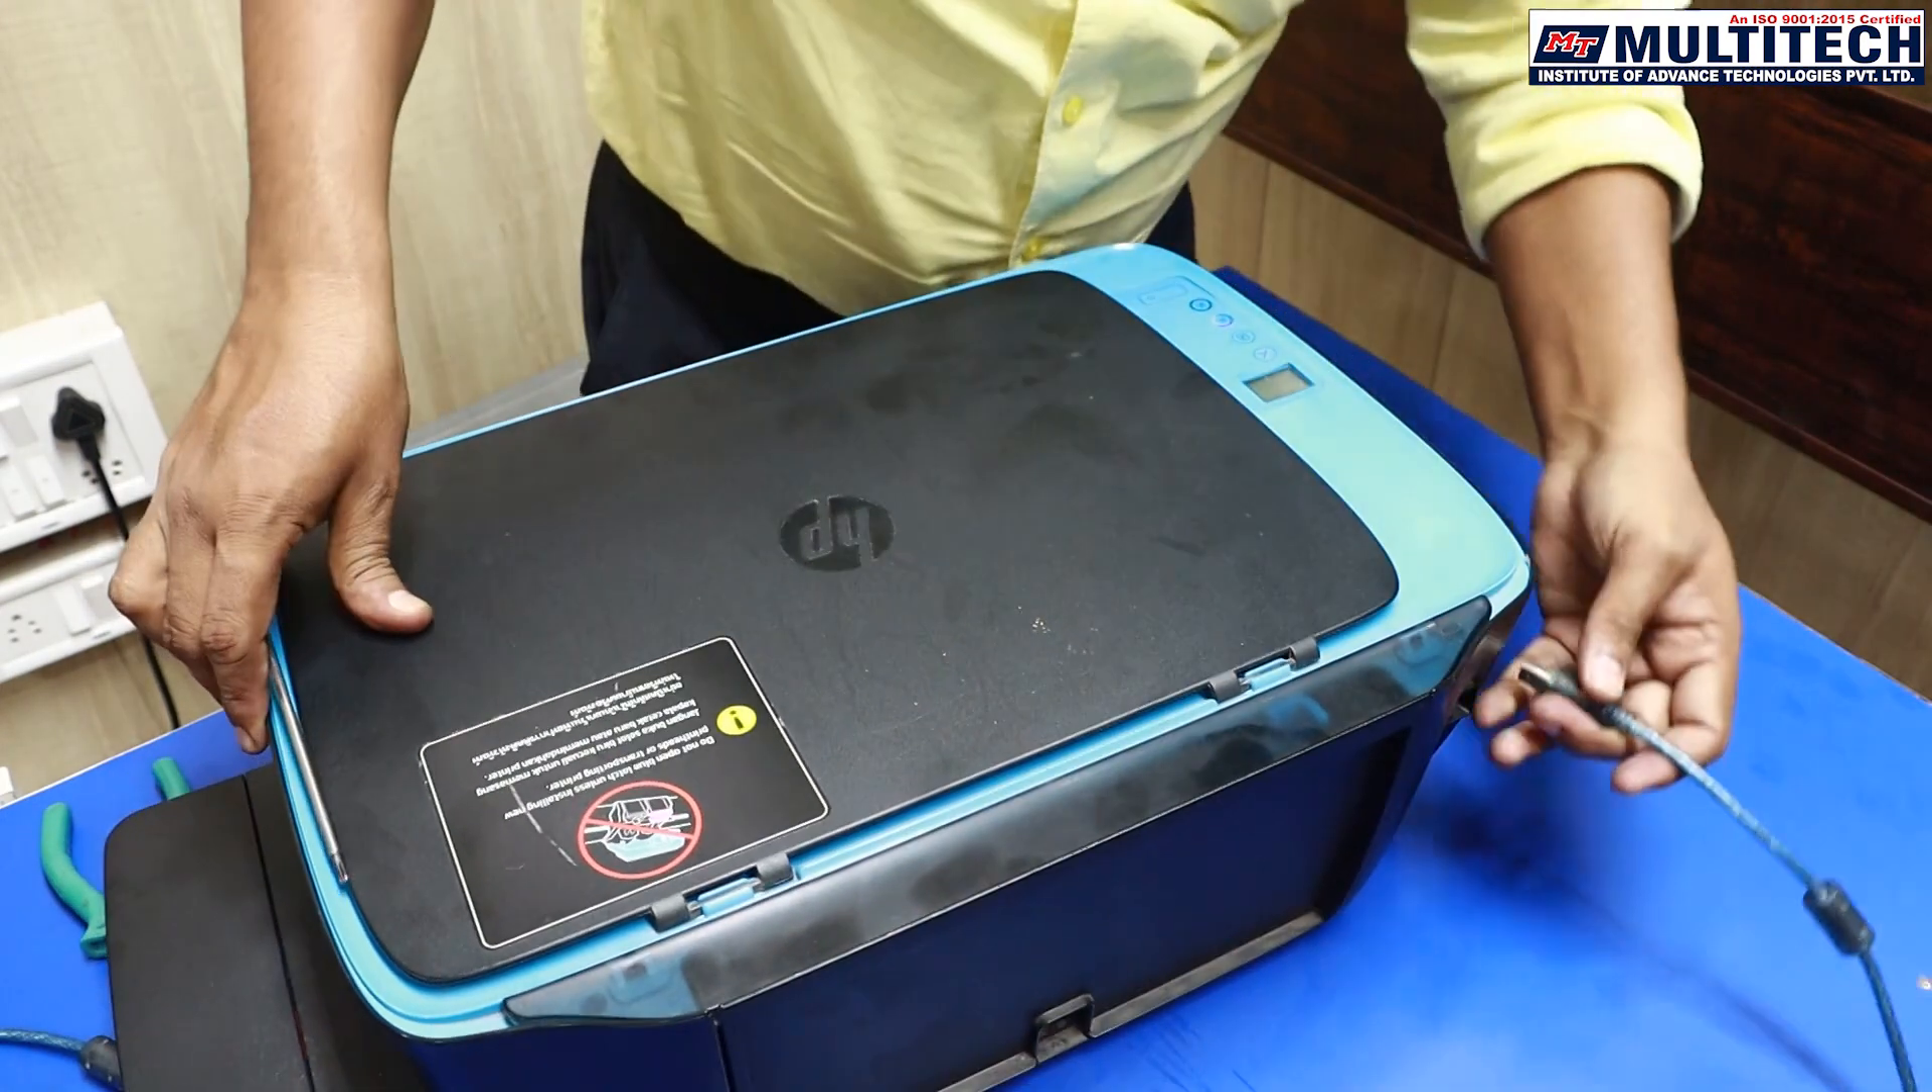तो देखिए टॉप कवर को भी हमने लगा दिया है।